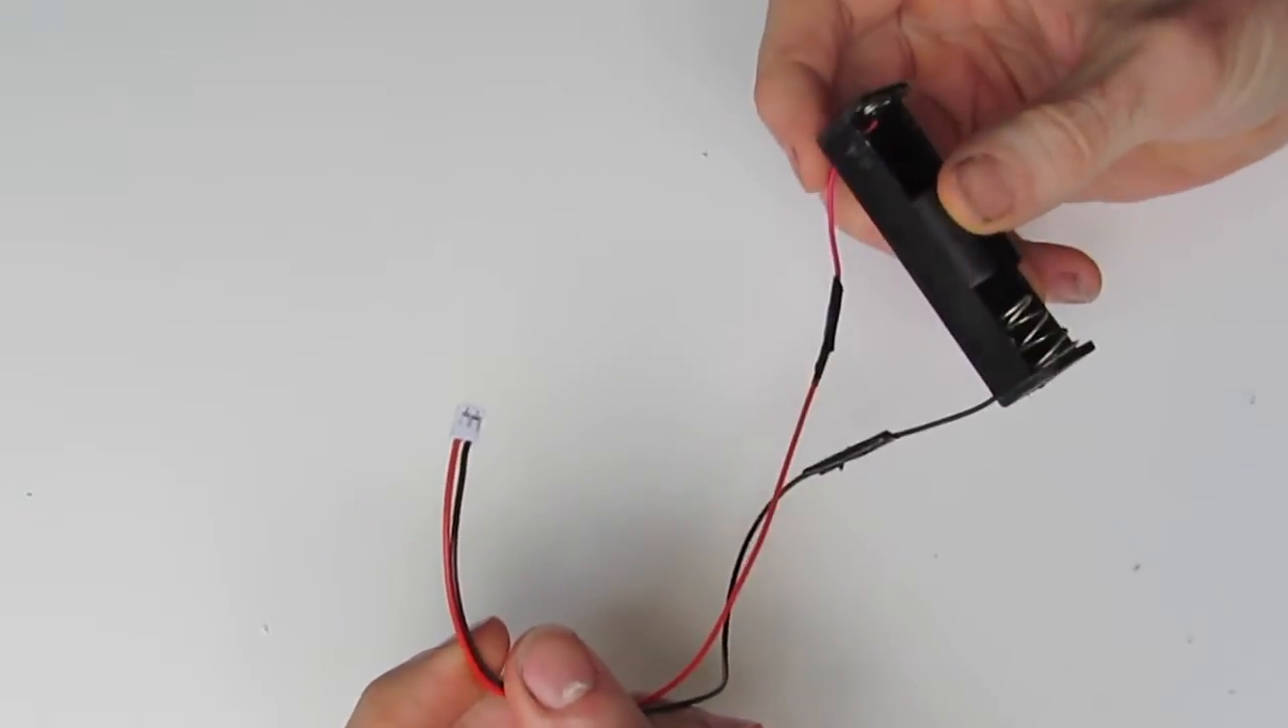Likewise, I've already attached the cable, one of the connecting cables to the battery holder.